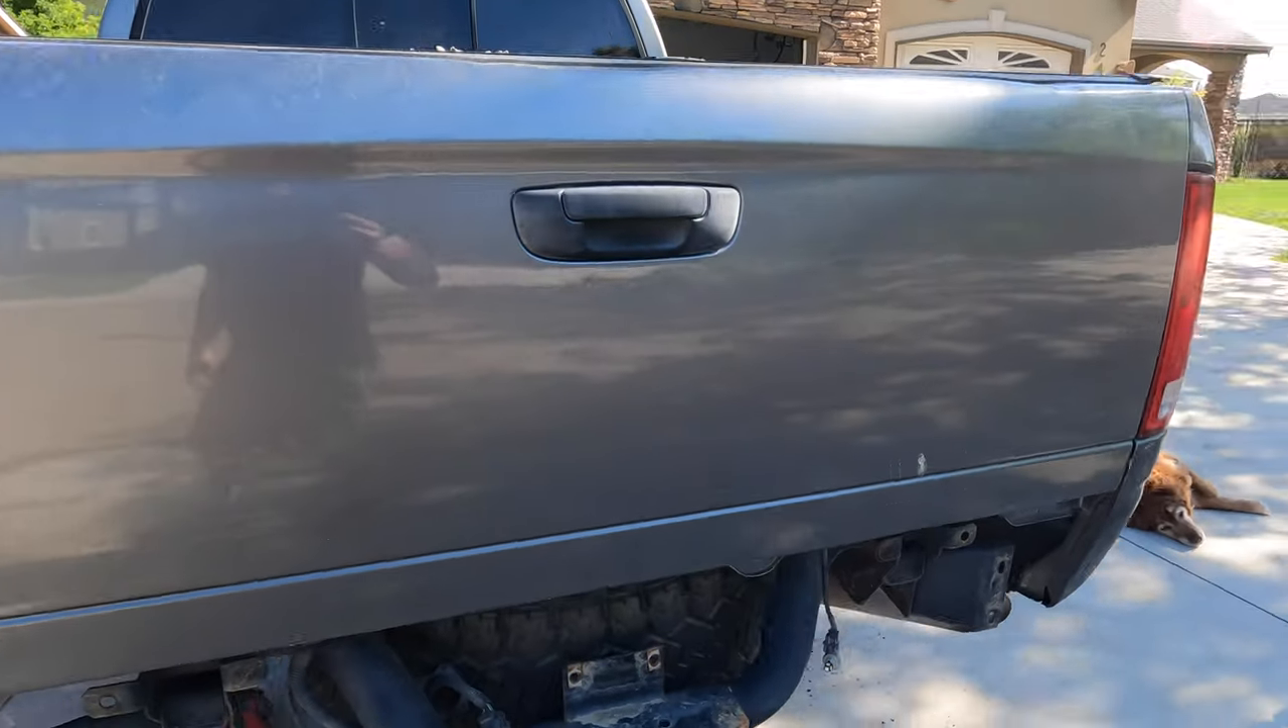We've got all the chrome badging taken off the back, polished up there.